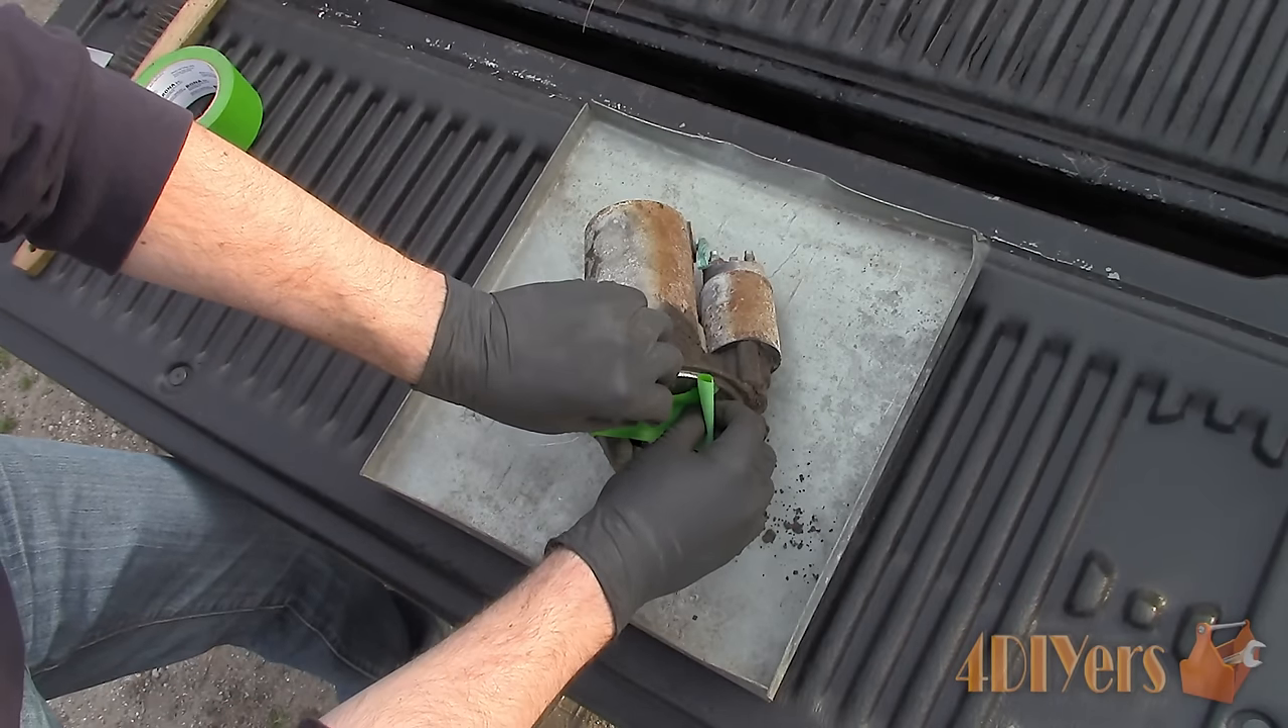Now that we have the starter removed, the disassembly process can begin.